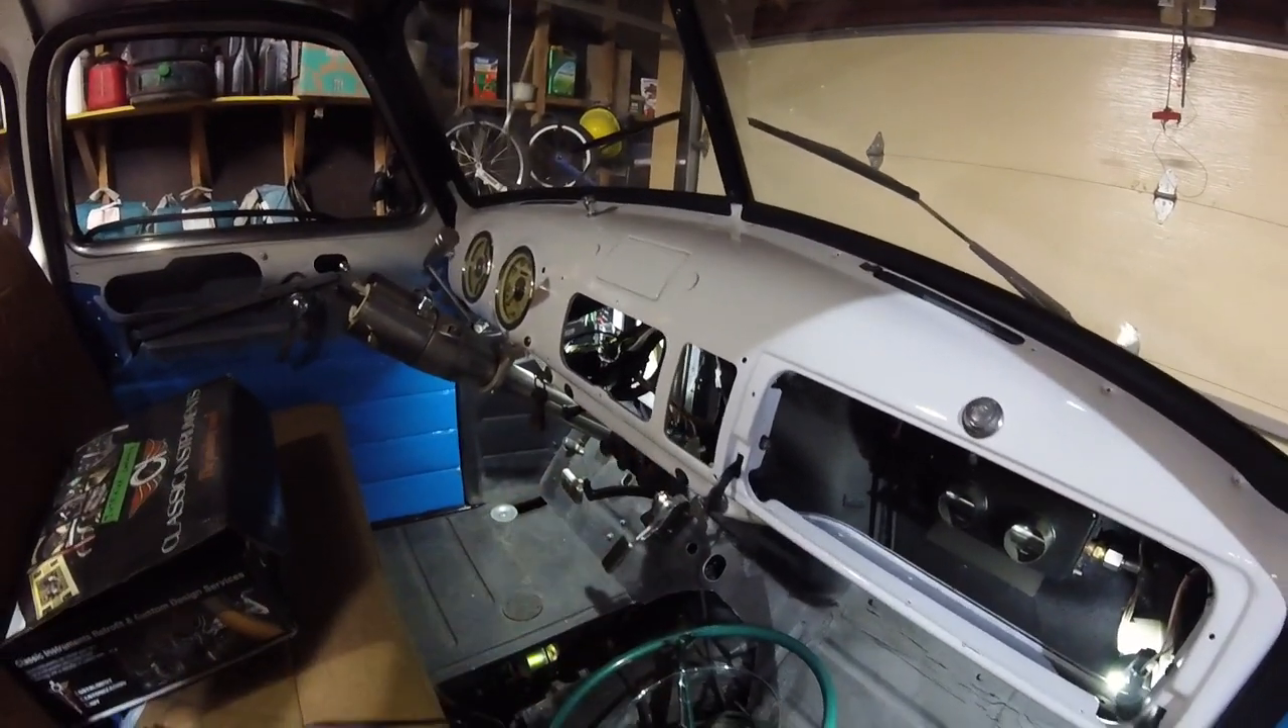You can see that I don't have my glove box panel in here.